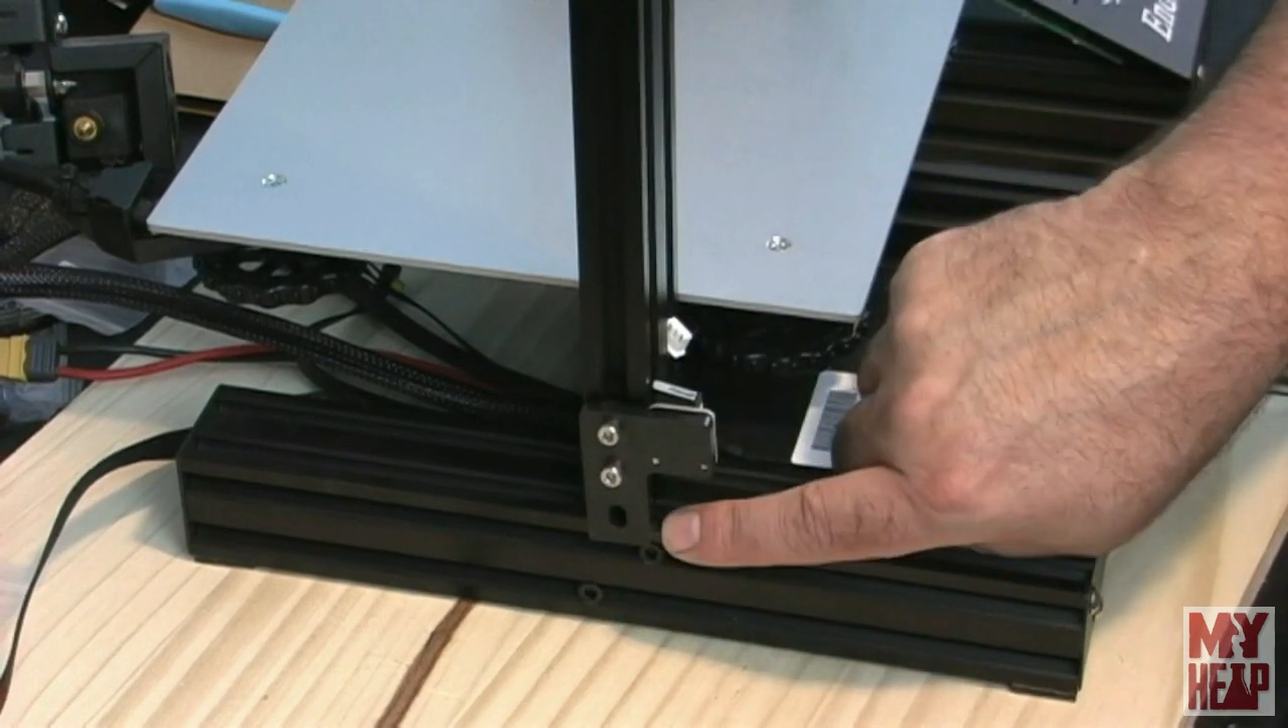So, the Z-axis limit switch is, uh, in place and we may have to adjust that later when we do some fine tuning.